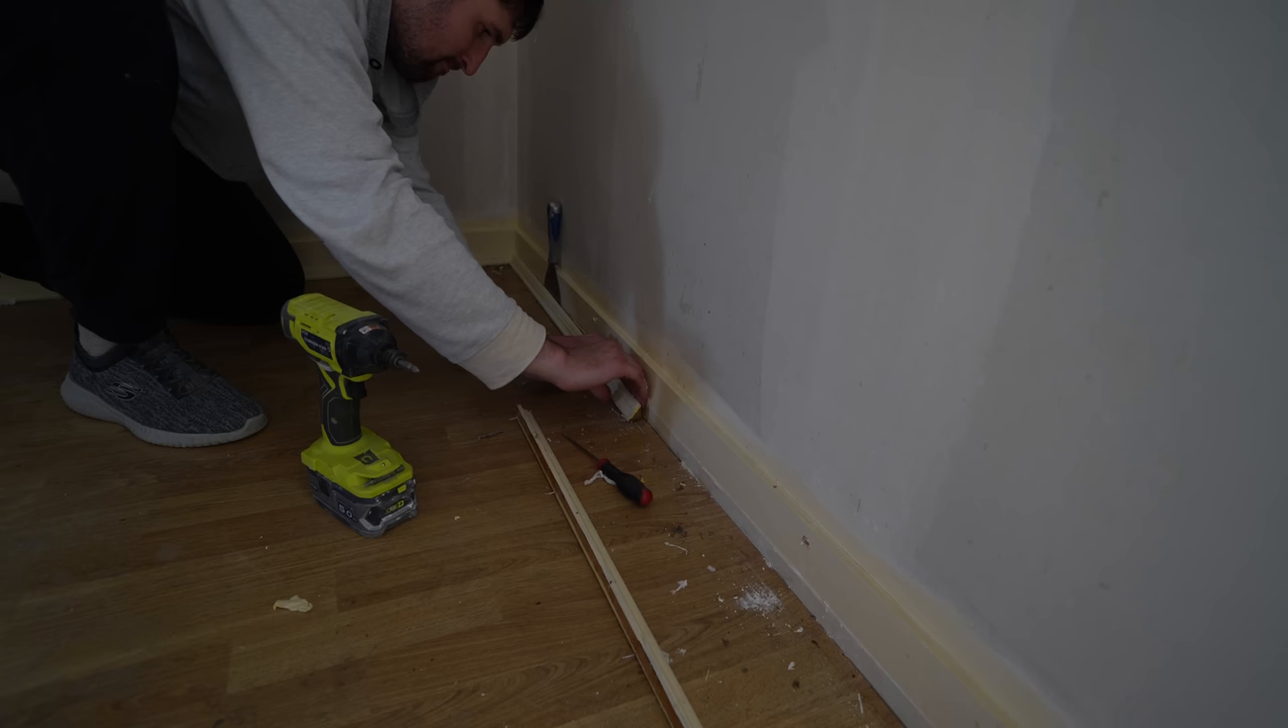I haven't removed the skirting board yet. There we go.